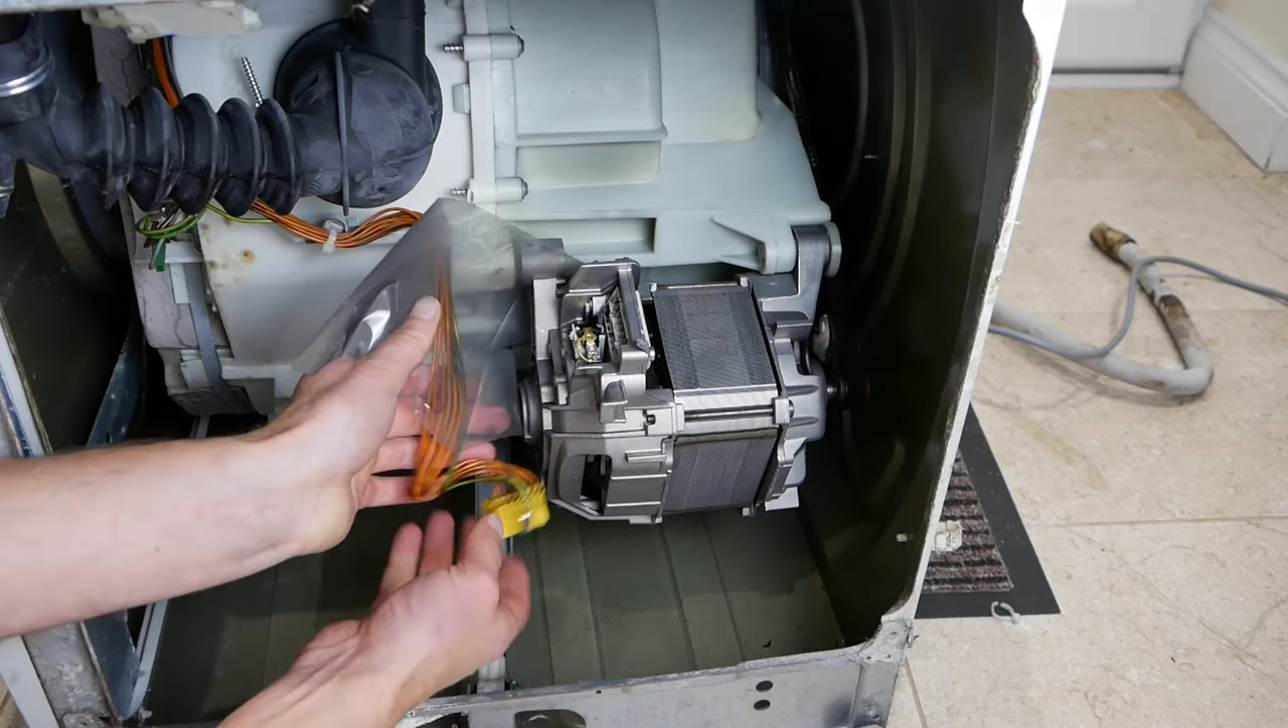So we just have the electrical plug to put back in.